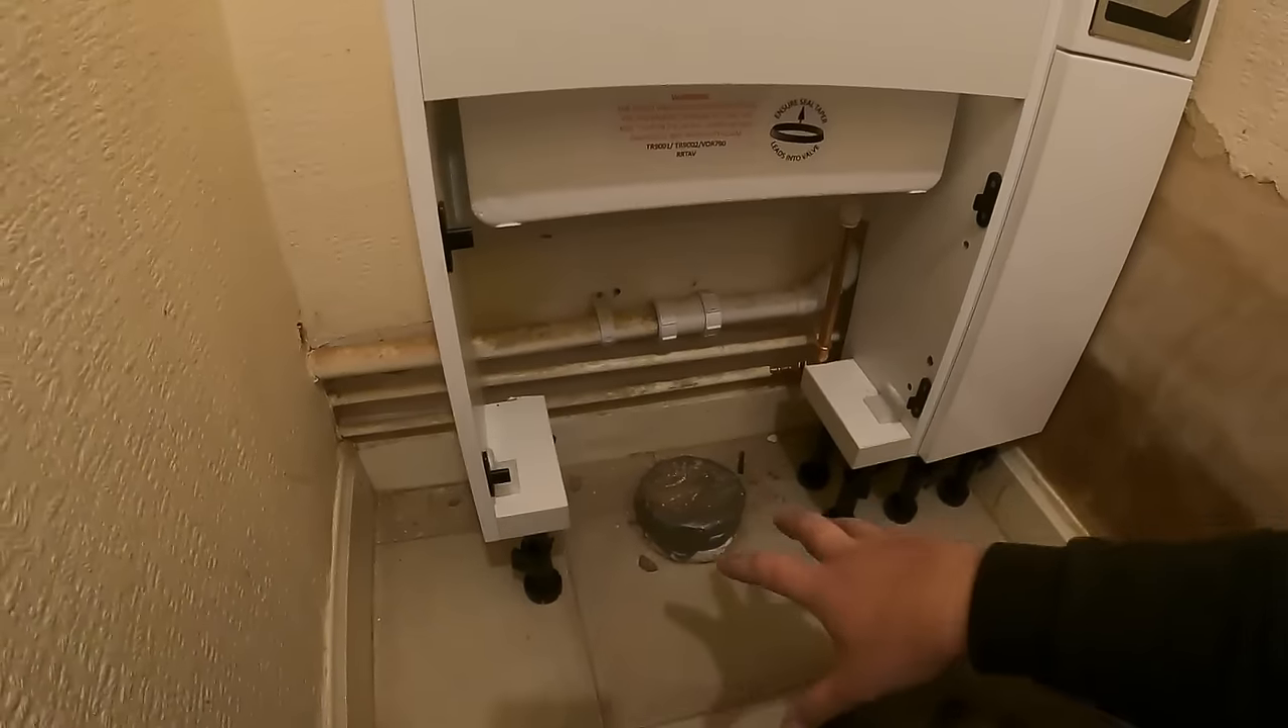That is the concealed system in now.